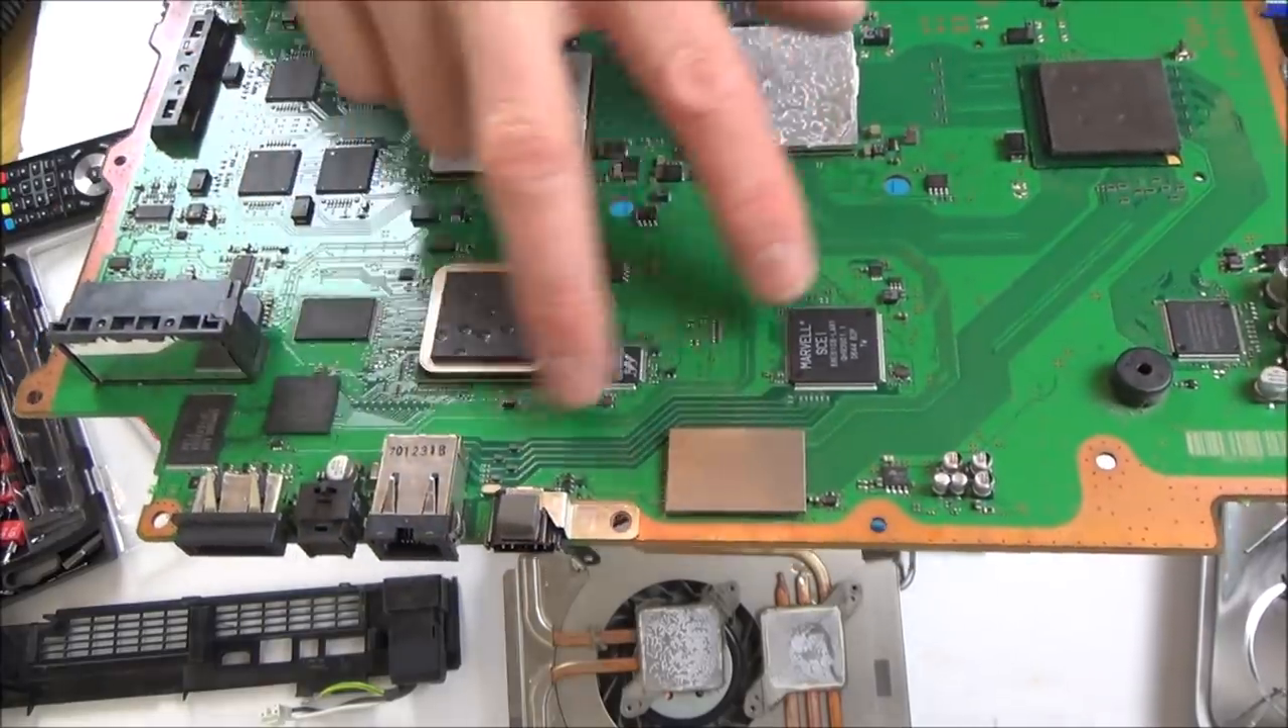Okay so we've got the board out now so we can look at it in closer detail.